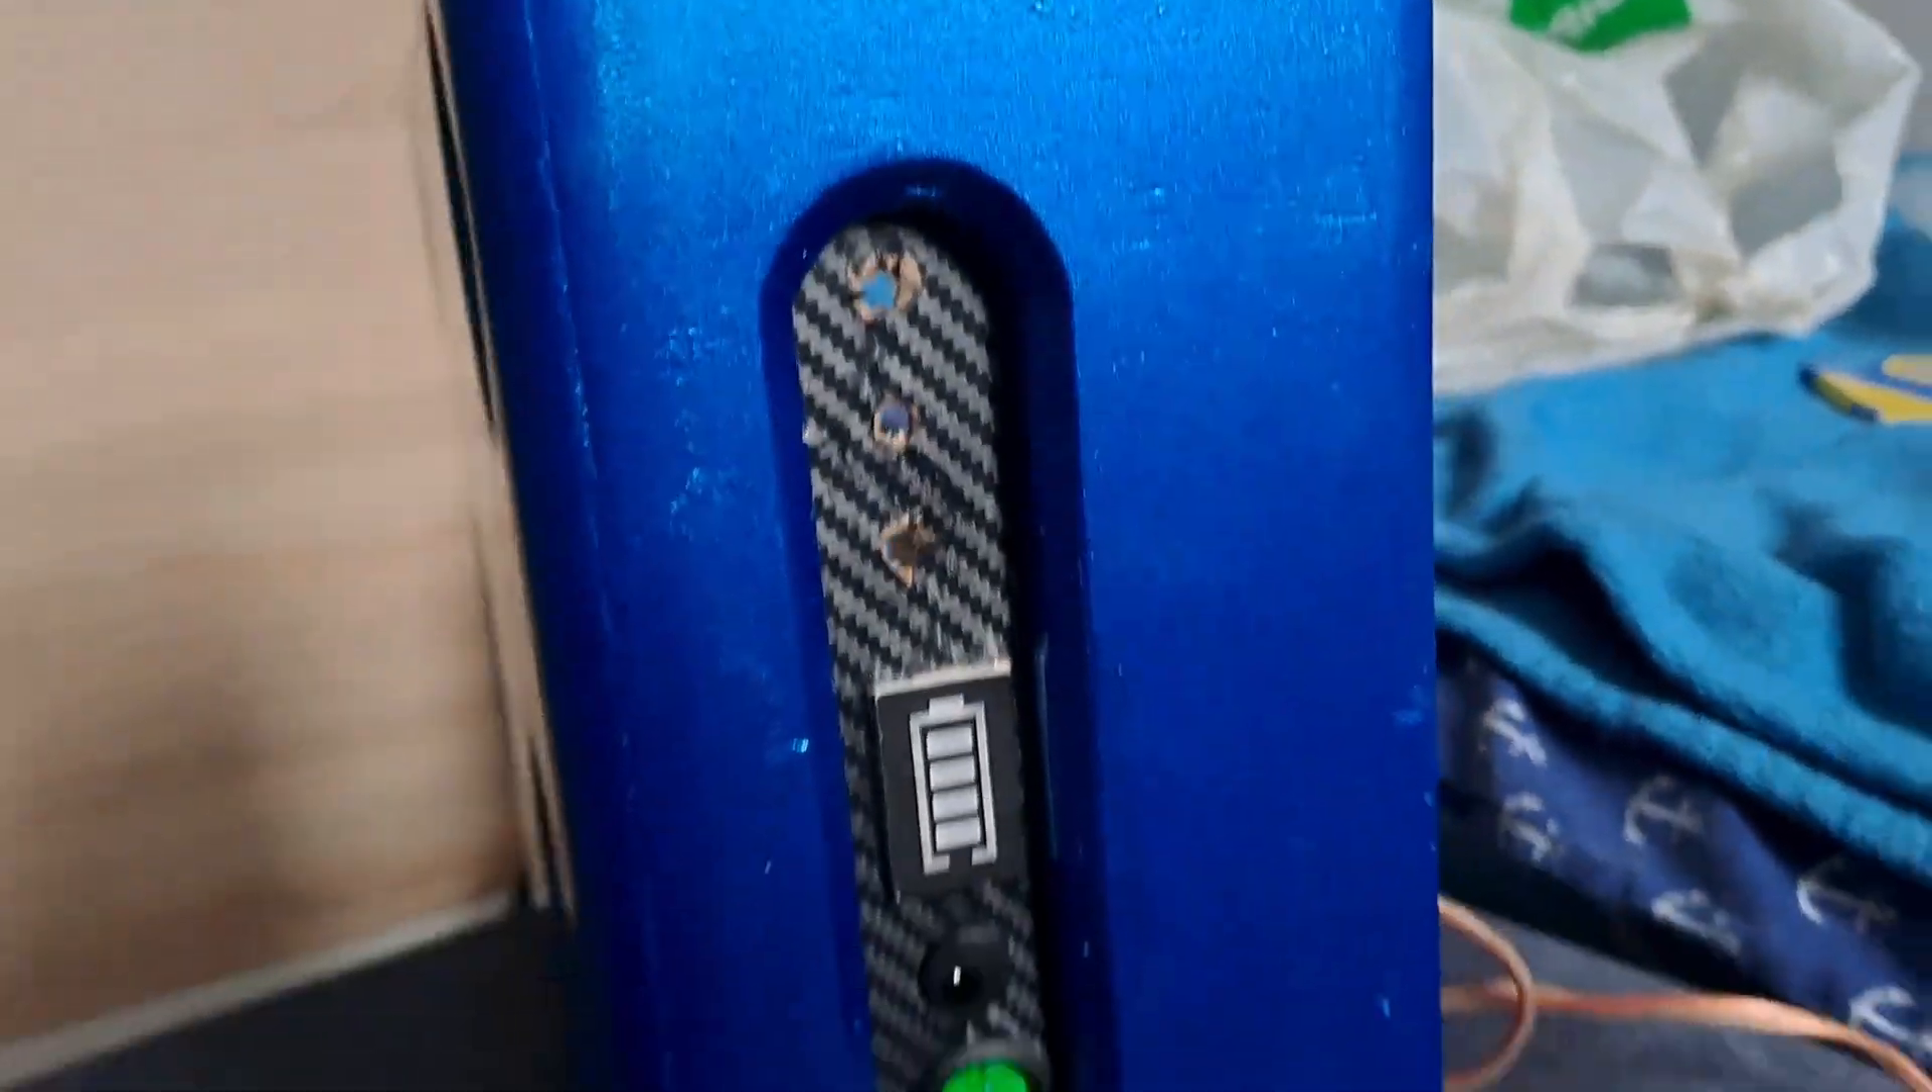Zamontowany jest już panel sterowania Na takiej twardej Podkładce.